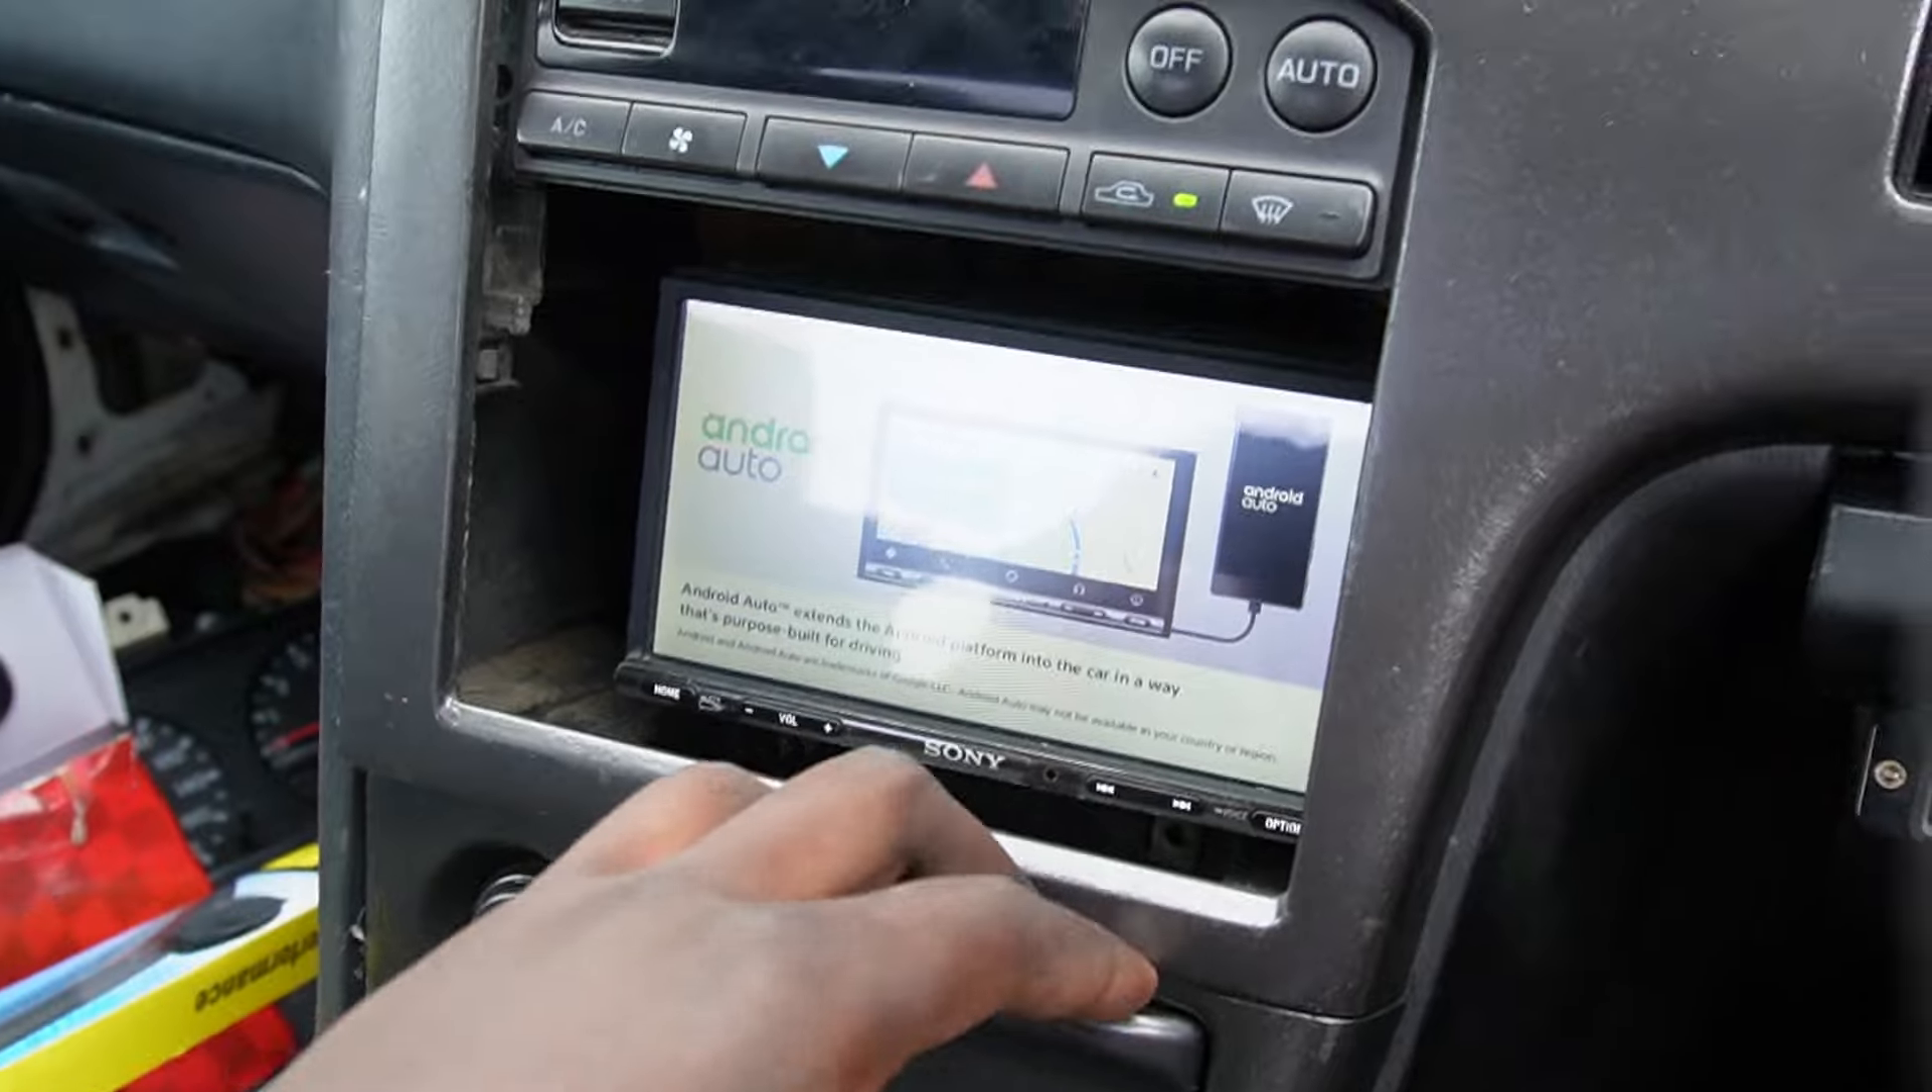I actually recently just got this head unit um got all my wires and everything all cleaned up but as you can see it doesn't sit in here properly.